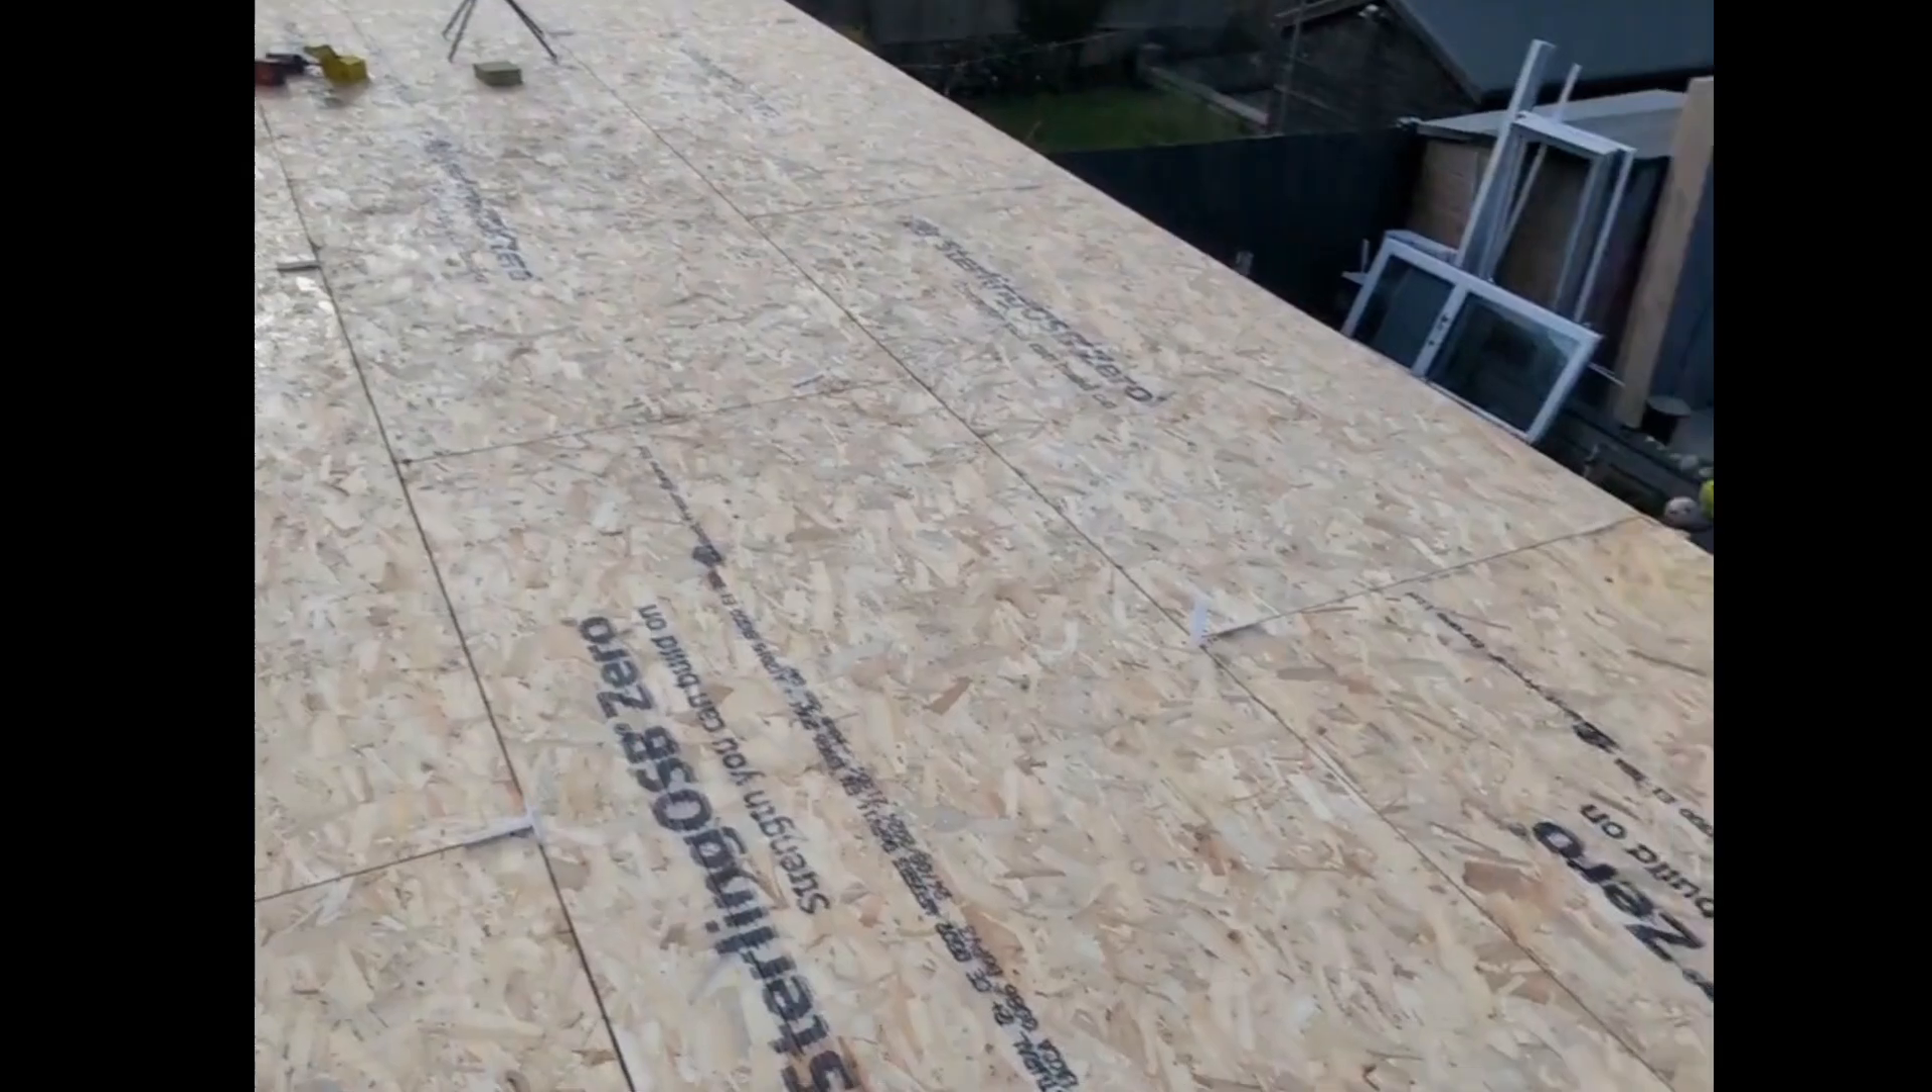Okay so there you have it the deck is down it's all spaced three millimeter gap for expansion.